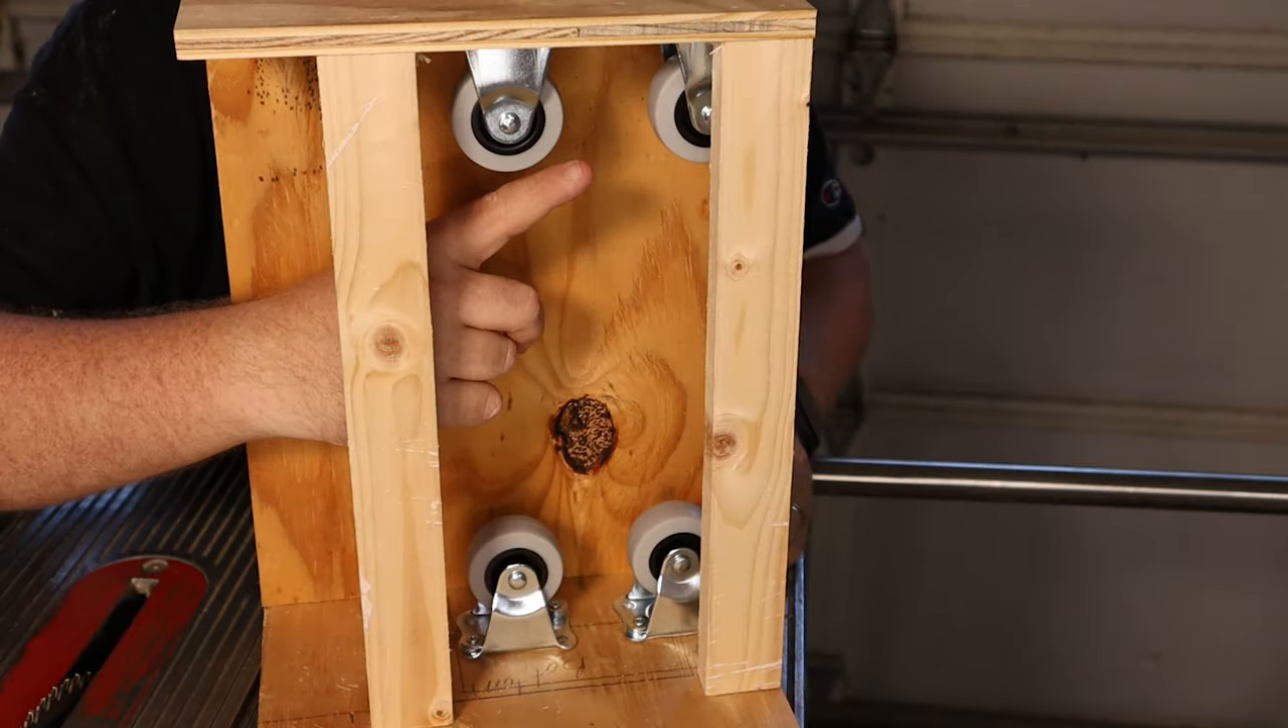So now the housing for the hidden drawer is all built out it's got the casters on the bottom and on the top so that drawer will slide nice and smooth.